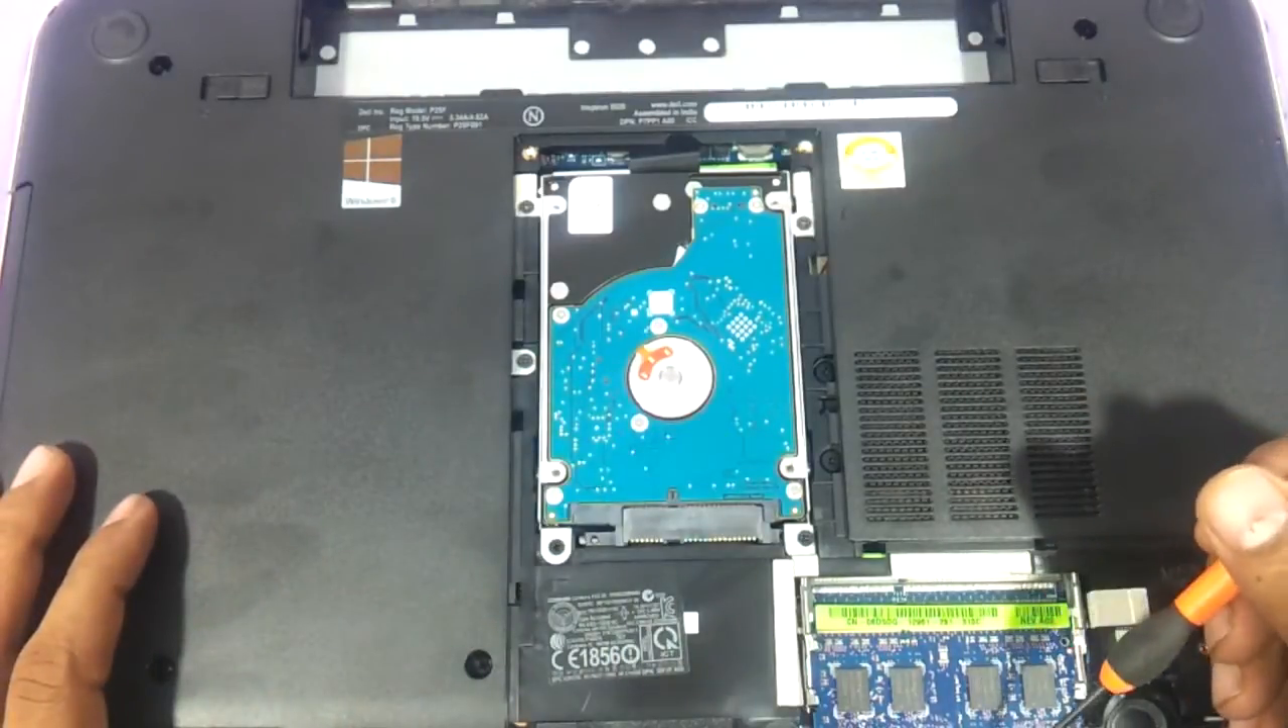2GB is already inserted on this particular RAM slot.